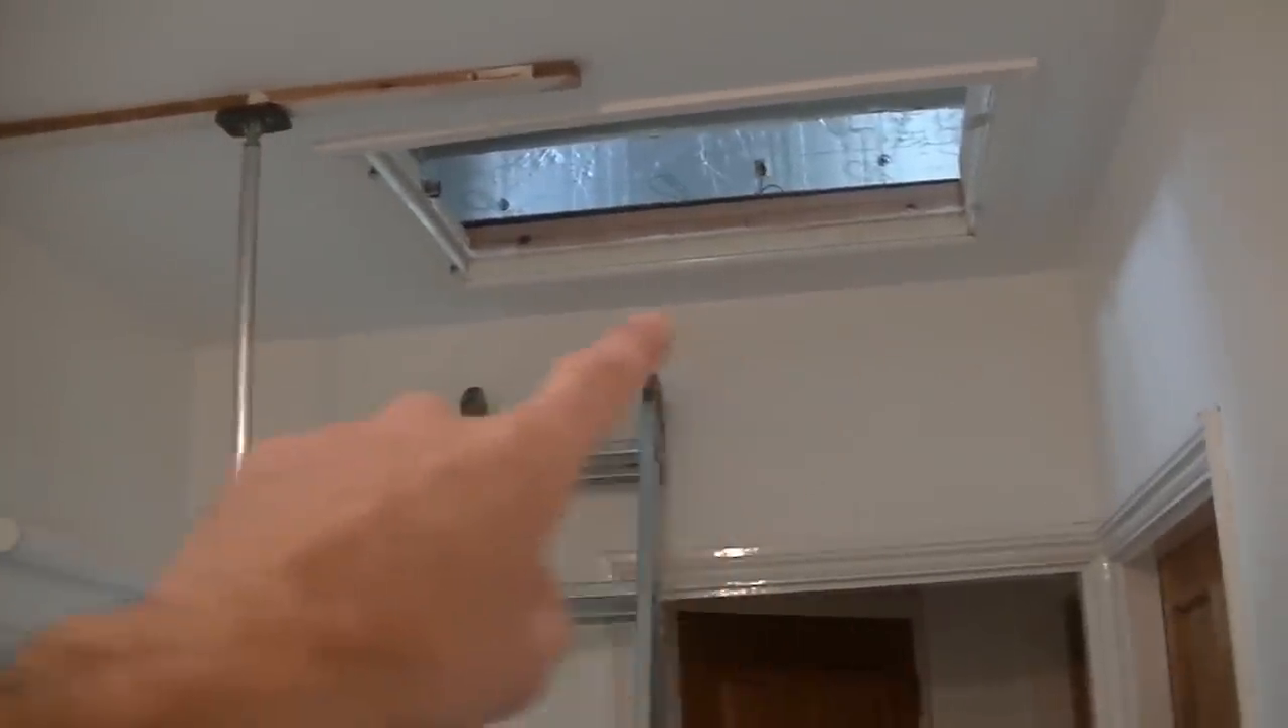Underneath the hatch now we've put this plasterboard prop up there.